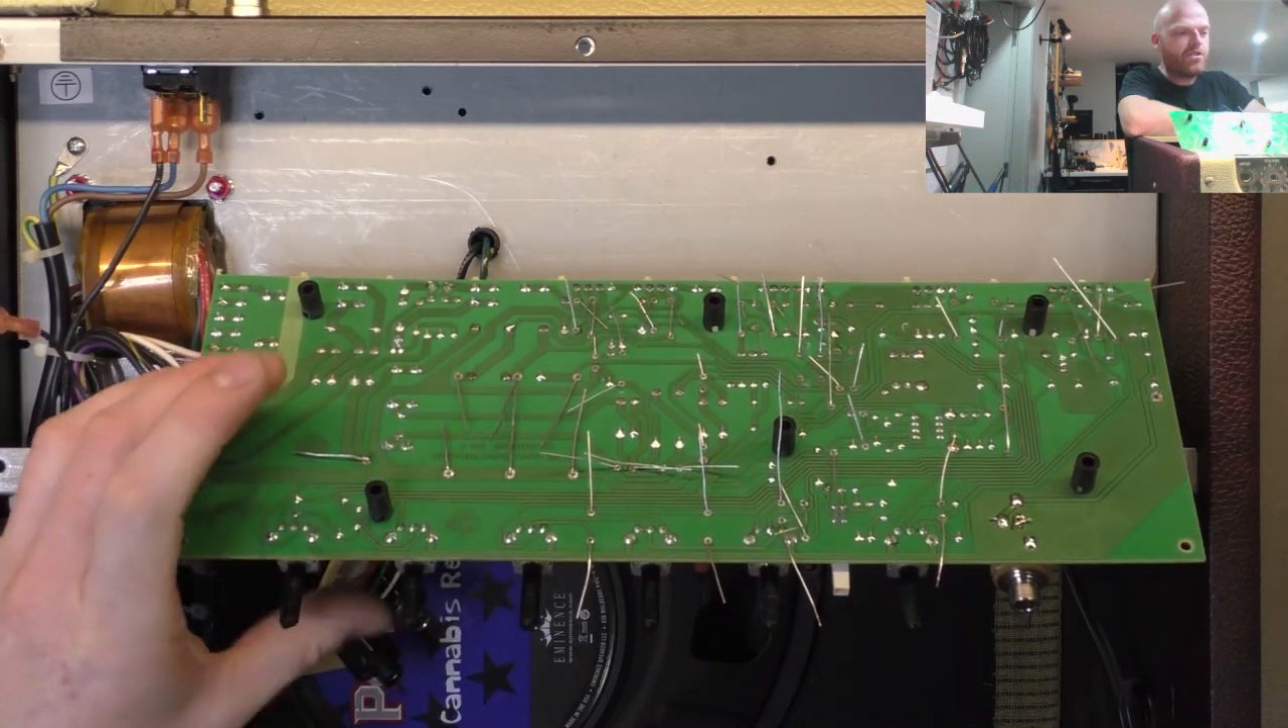So you can see the forest of leads there to be soldered and snipped off, so we've changed quite a bit.